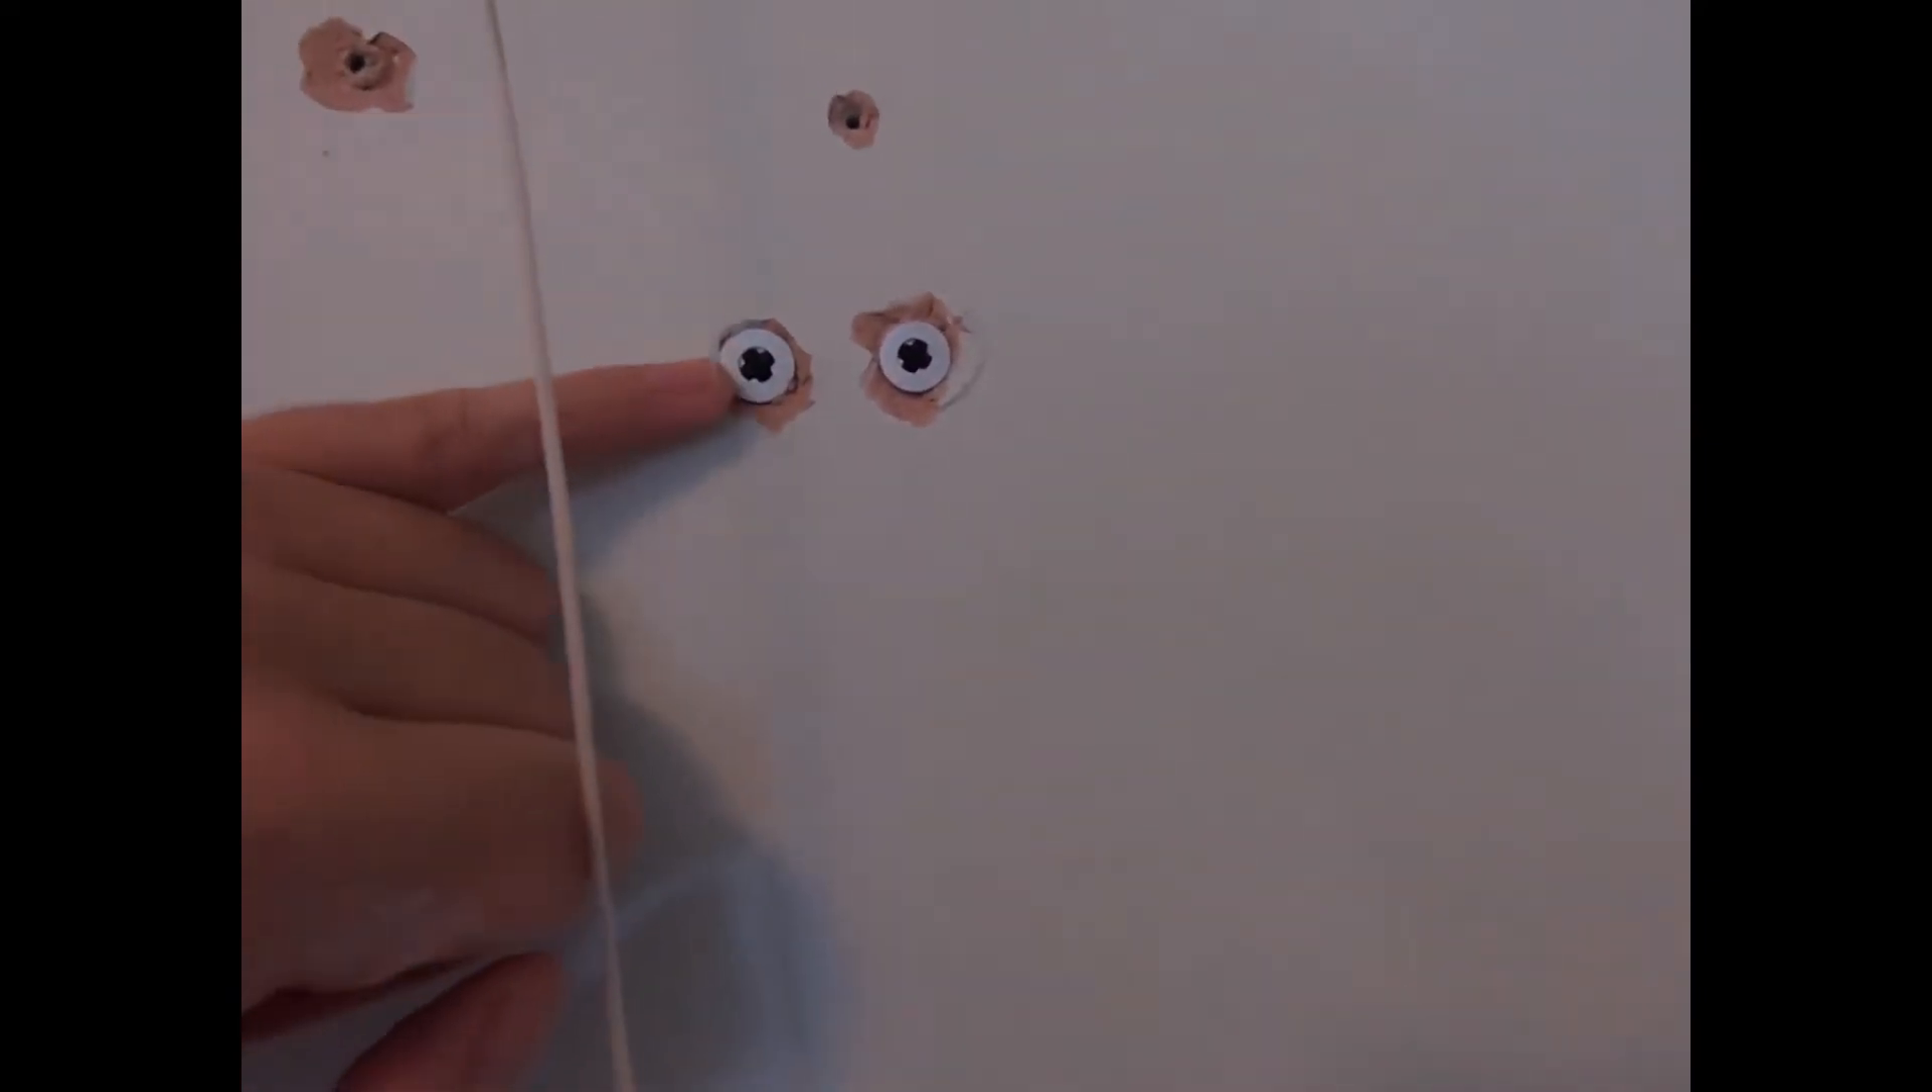That's the plasterboard wall plugs in place.